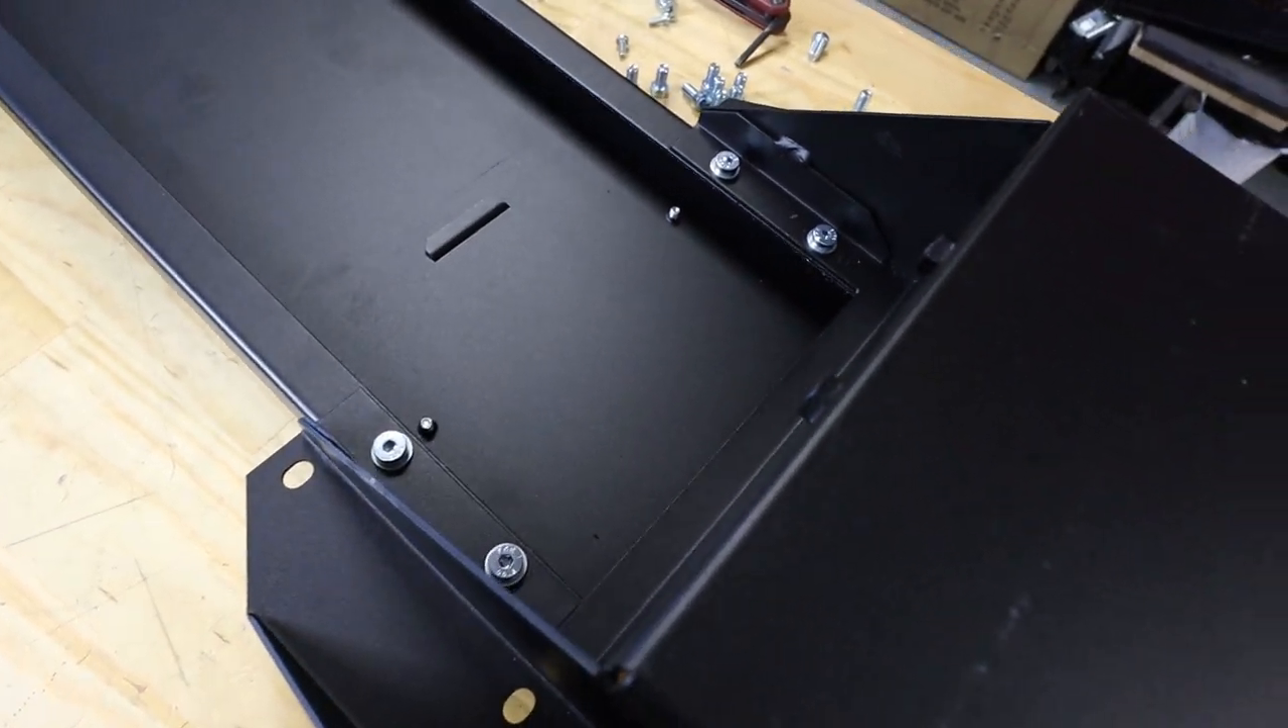So the welder base just took four of the M8x16 bolts. I put washers on them.